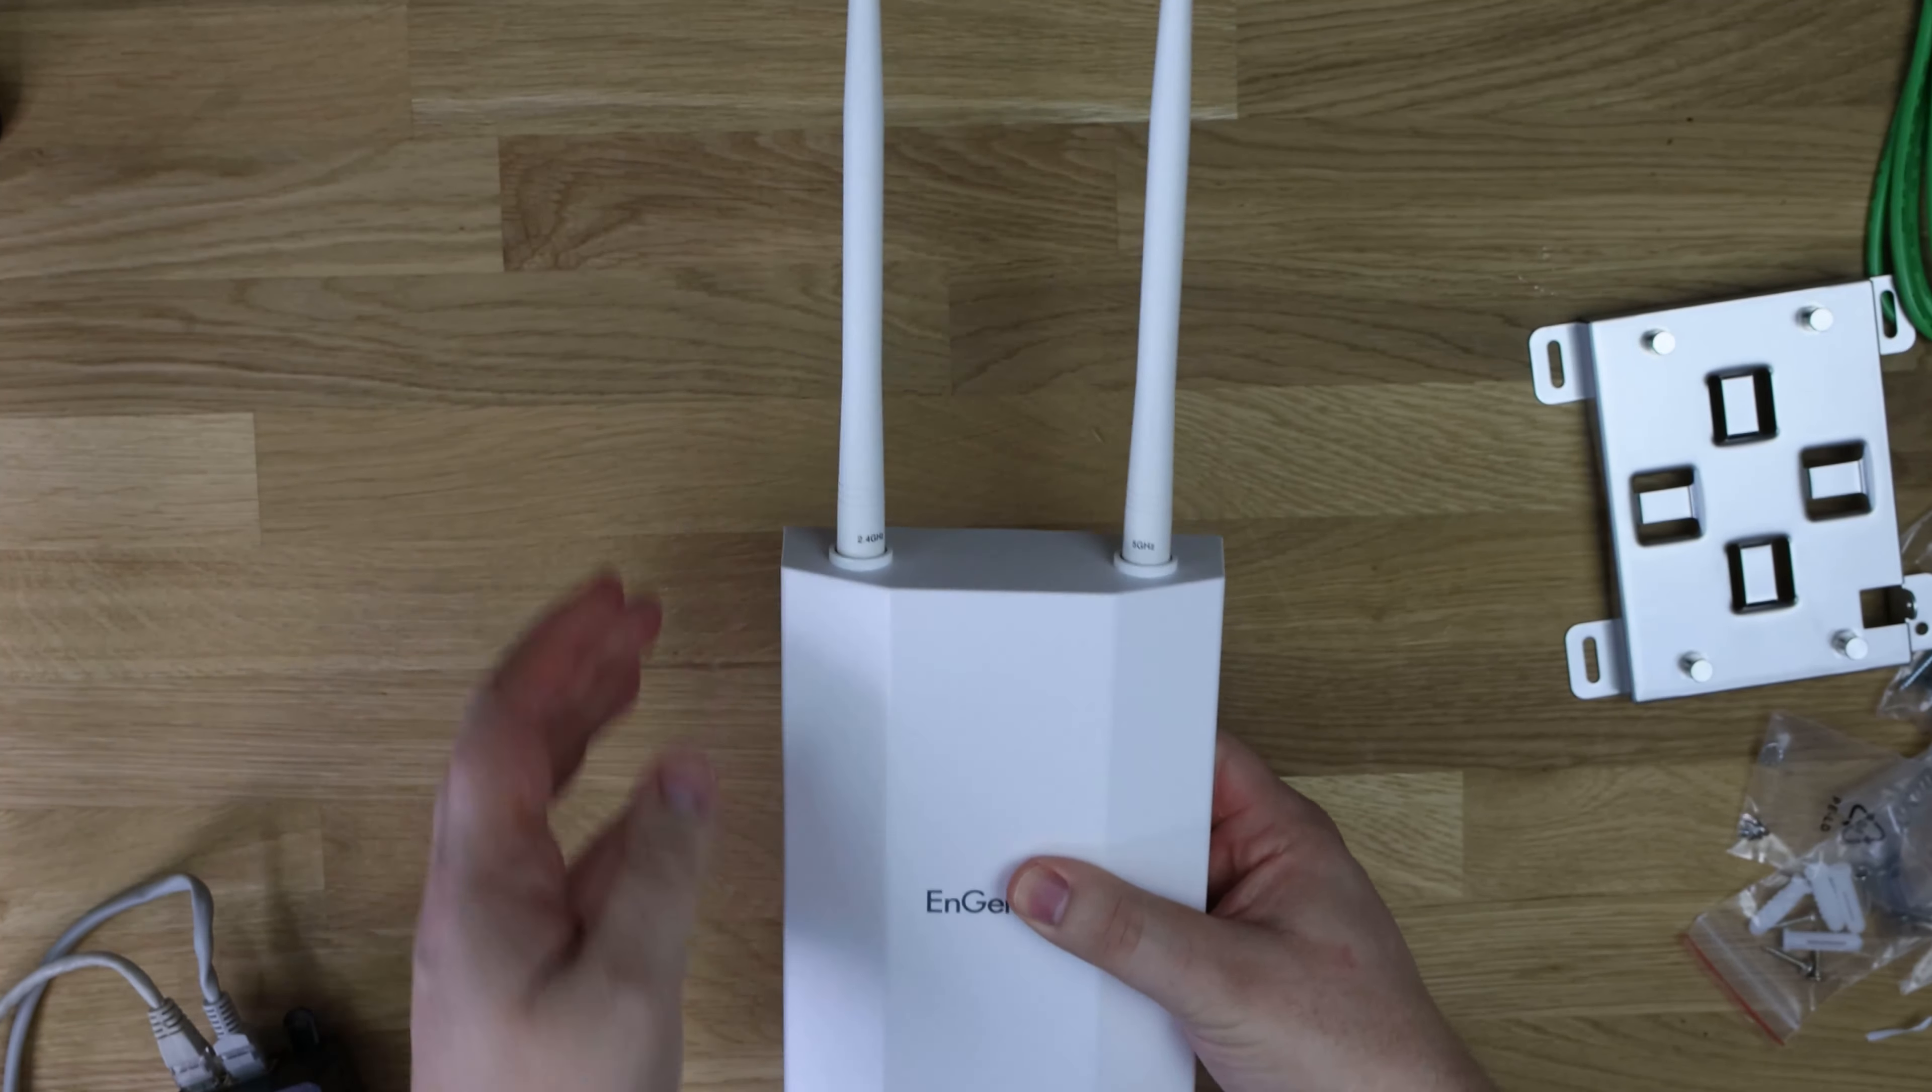Okay, I've got the antennas on.